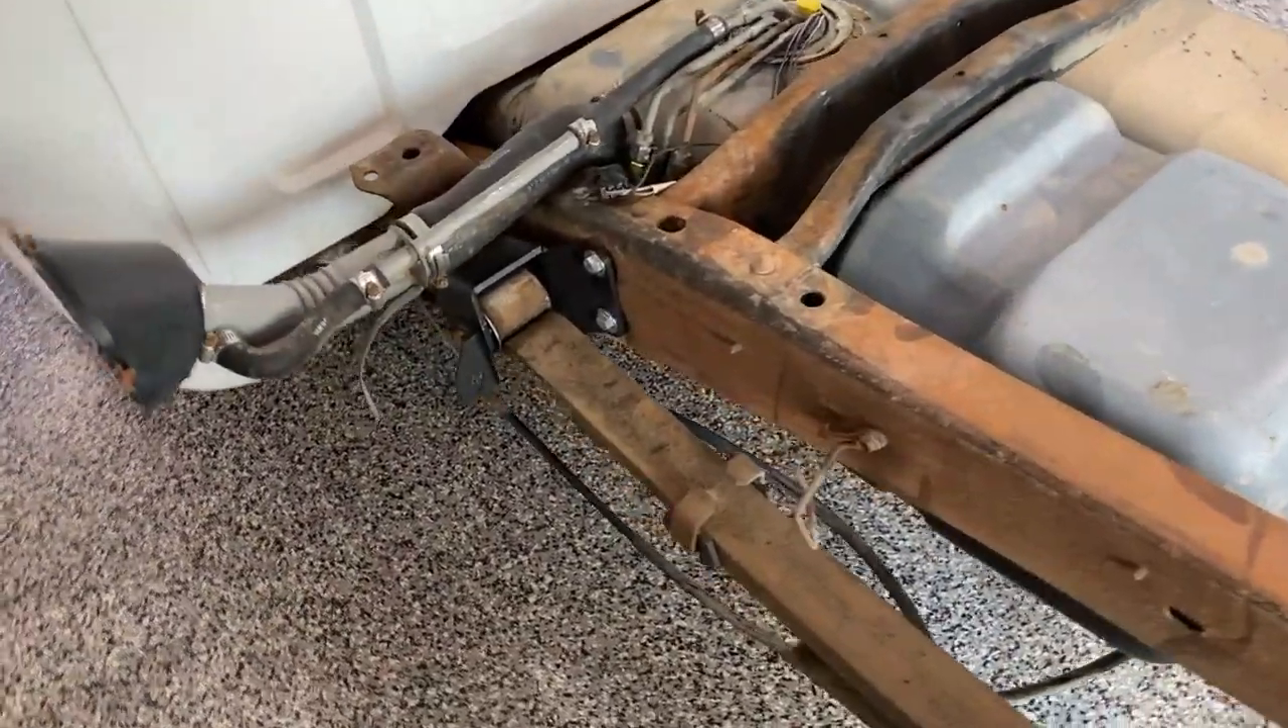The gas tank is back in the truck and everything is hooked up.